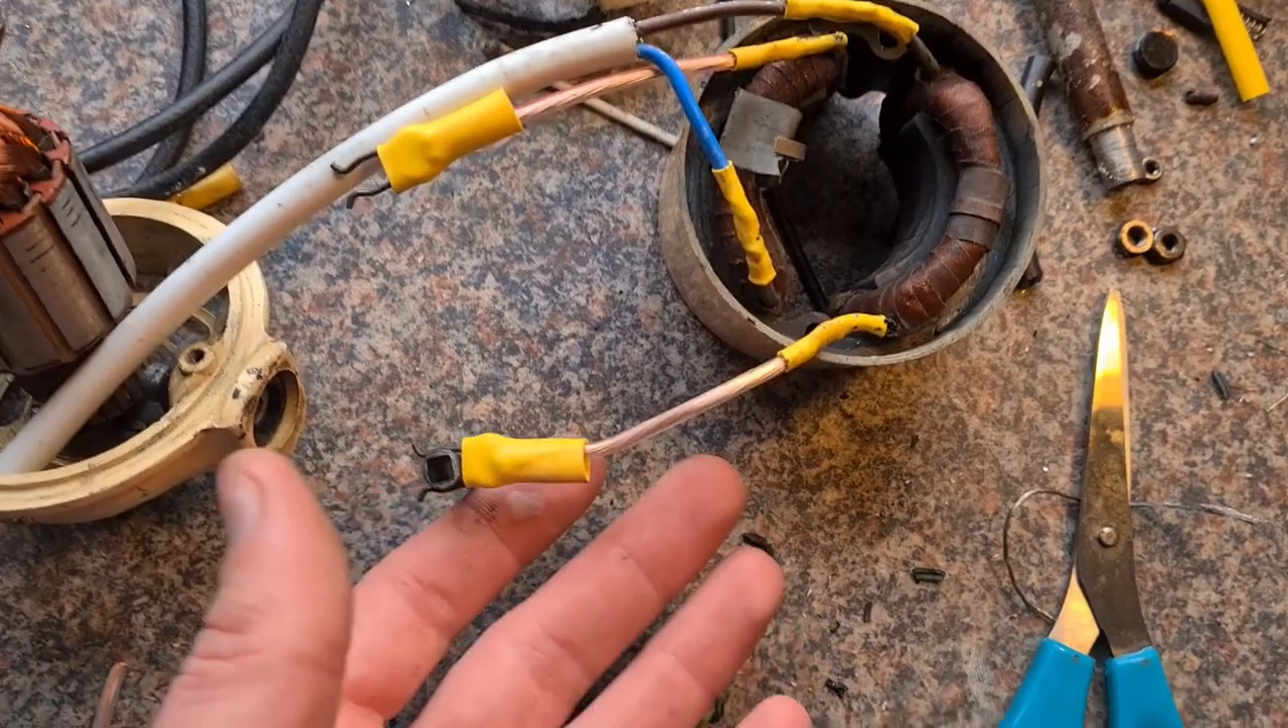This is all cleaned up and rewired now uh removed all the knackered old heat shrink we got in there some fresh new wire in there.